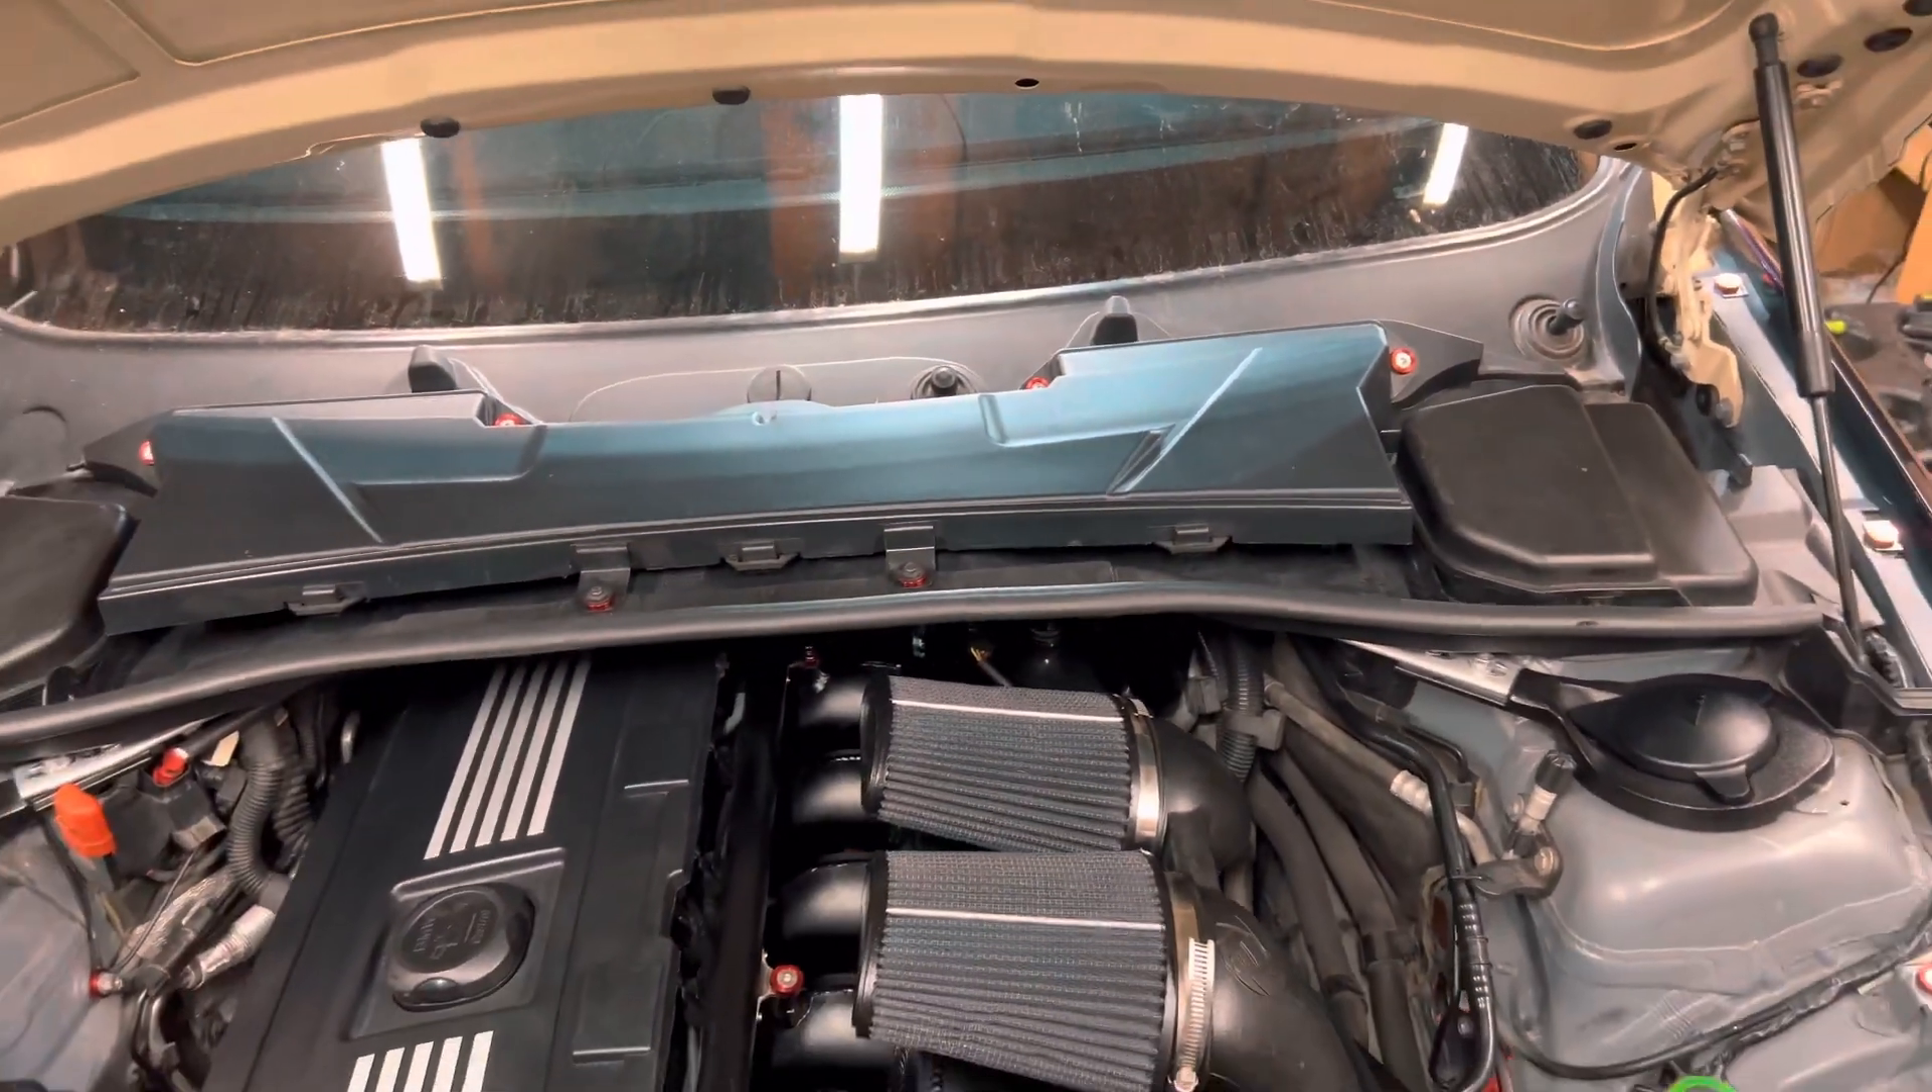Alright, well I got the cowl back installed. The new one is all transferred with the gaskets and other hardware.